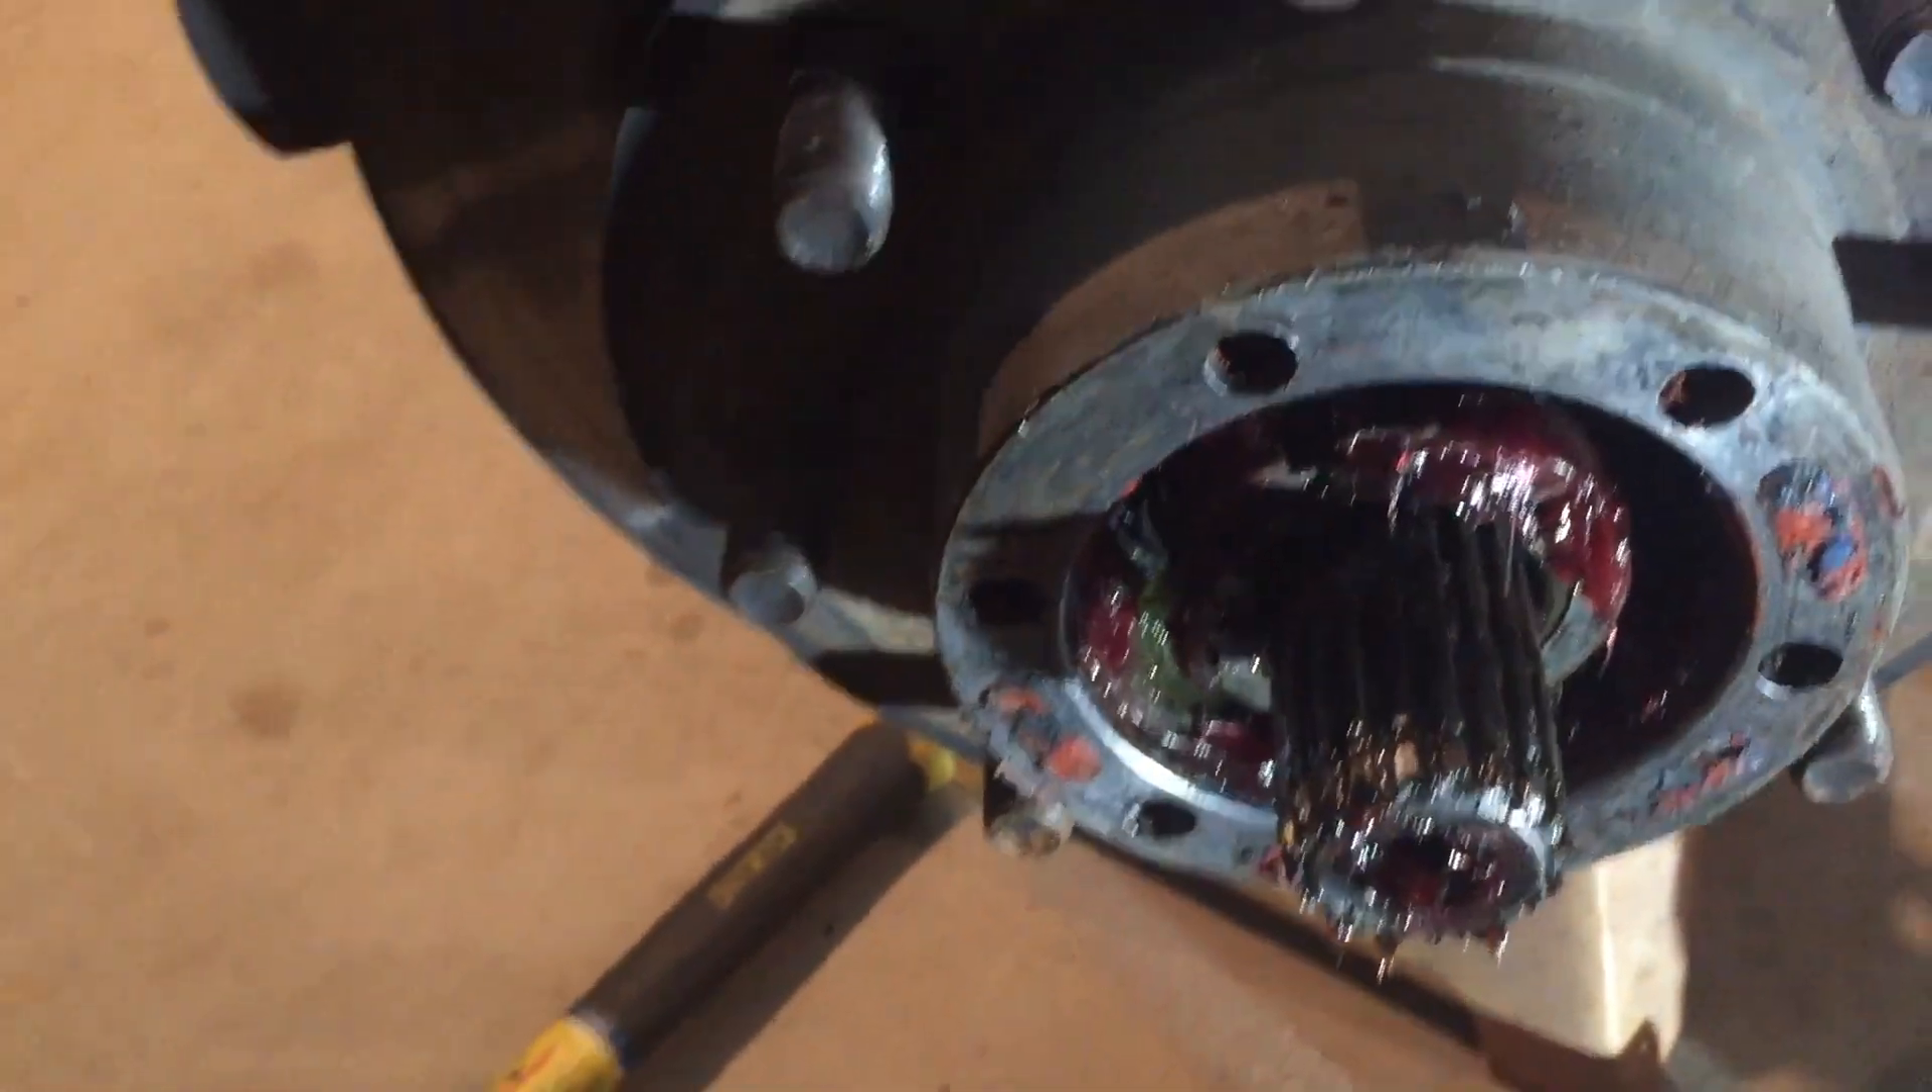All right so I got the selectable hub part taken off now I got to get the actual hub off.